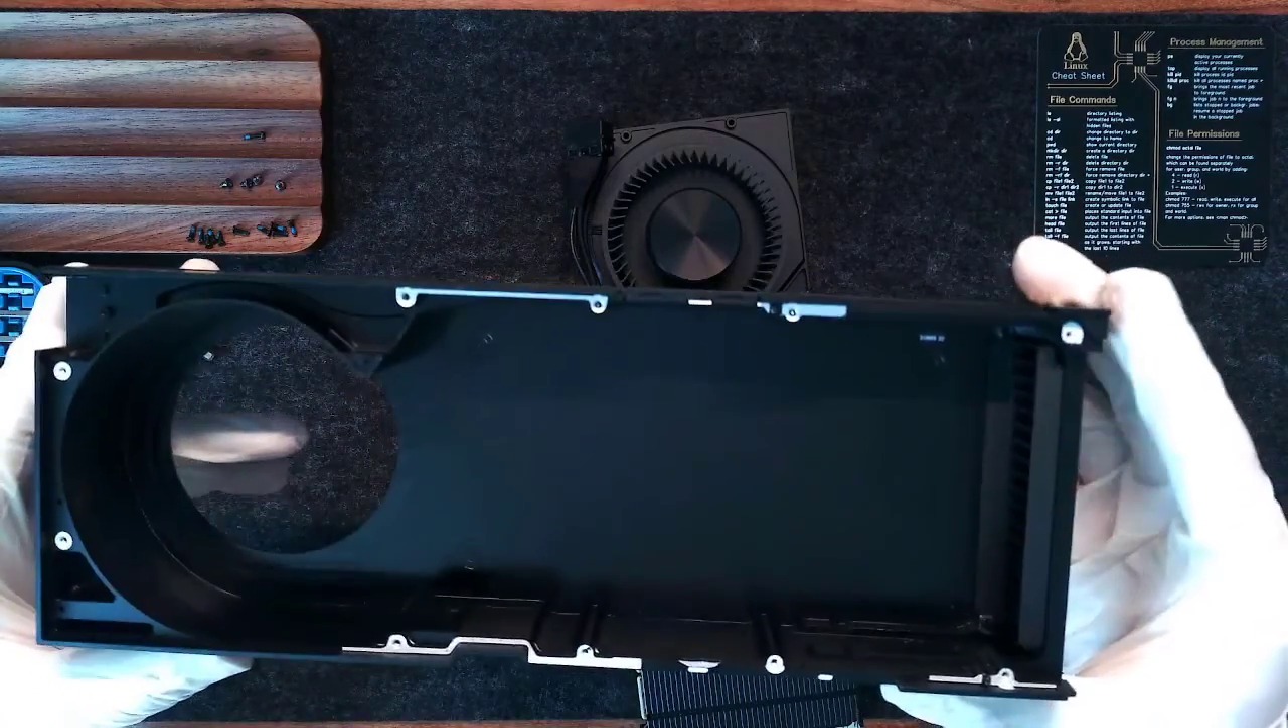And now we have the shroud off.